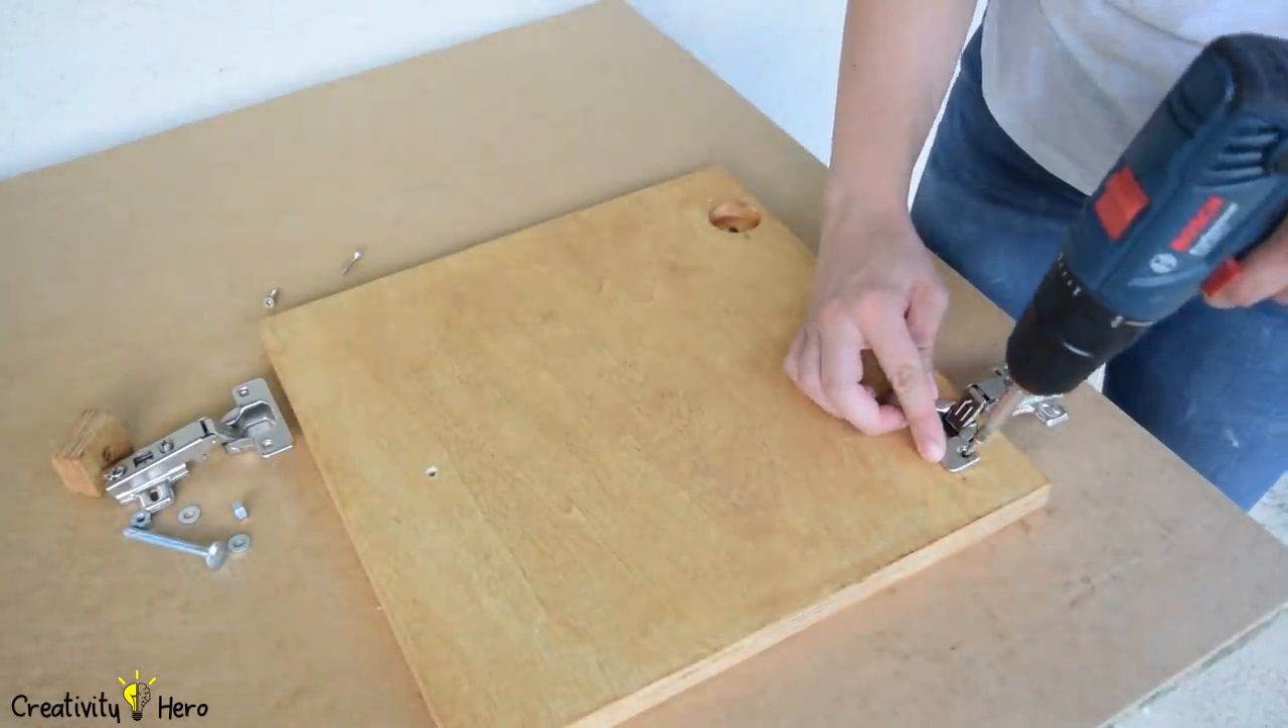The holes are already made so I just need to screw the hinges in place.